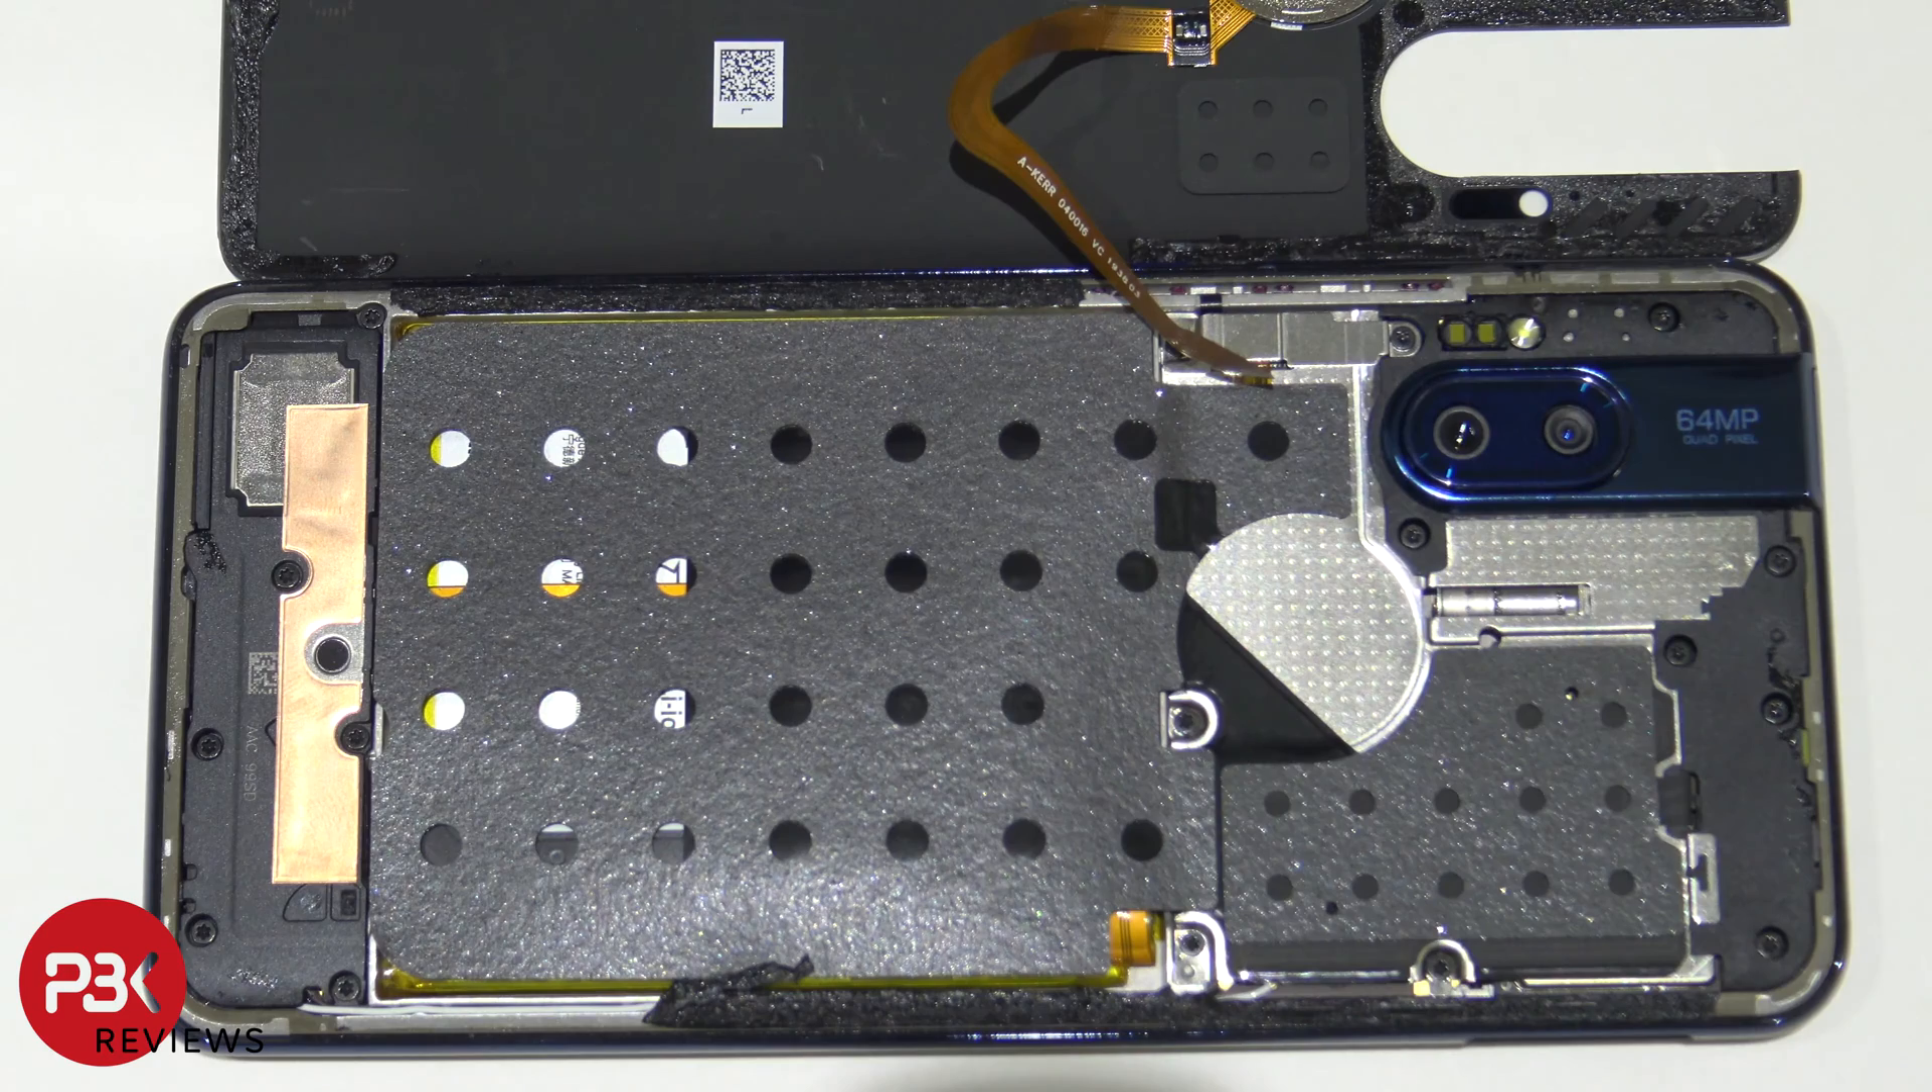Be careful you still have a cable for your fingerprint reader attached.